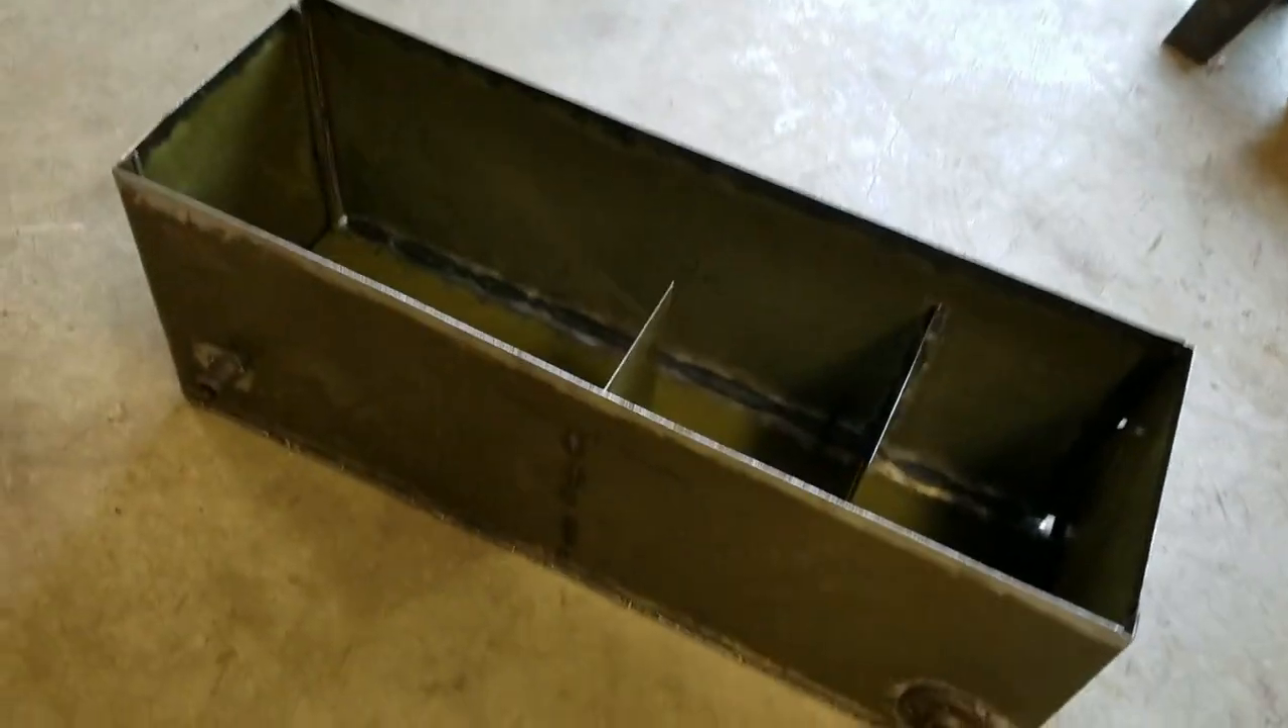As you can see everything is assembled. I finished cutting out and sizing all the walls and everything.